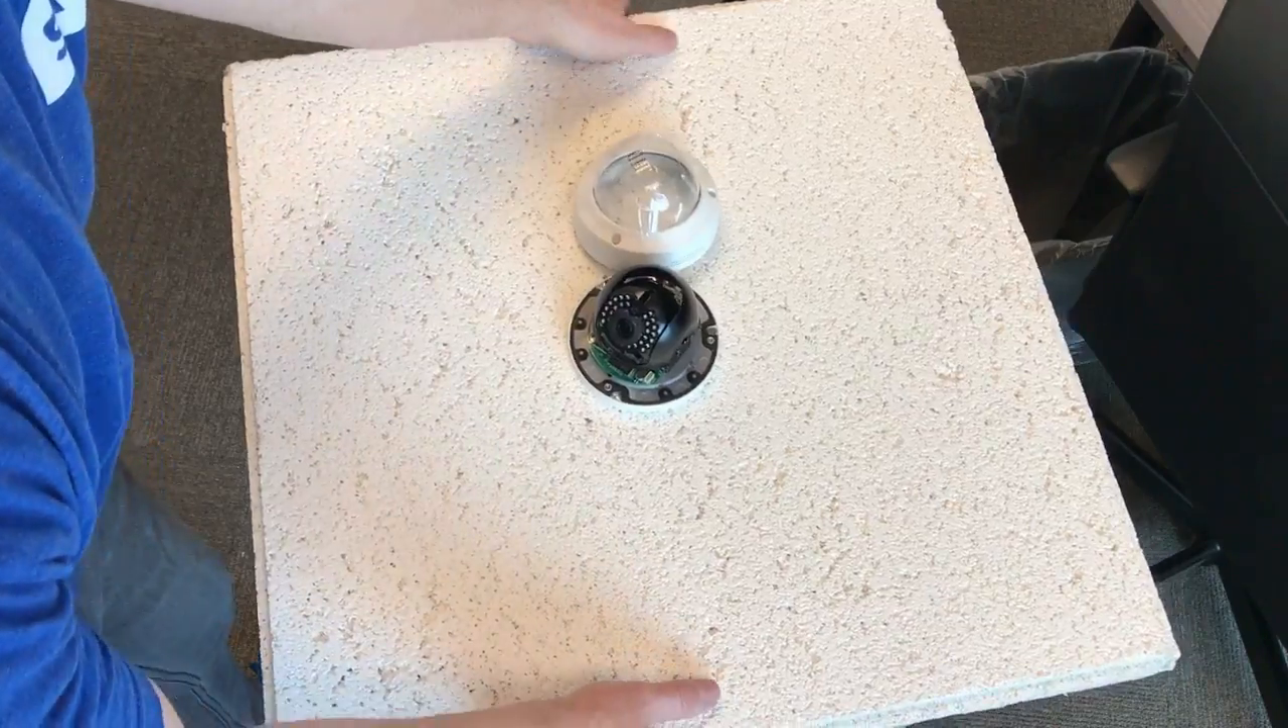Now I don't want to put the lens on yet, or the cover on the lens, because I want to aim it first.